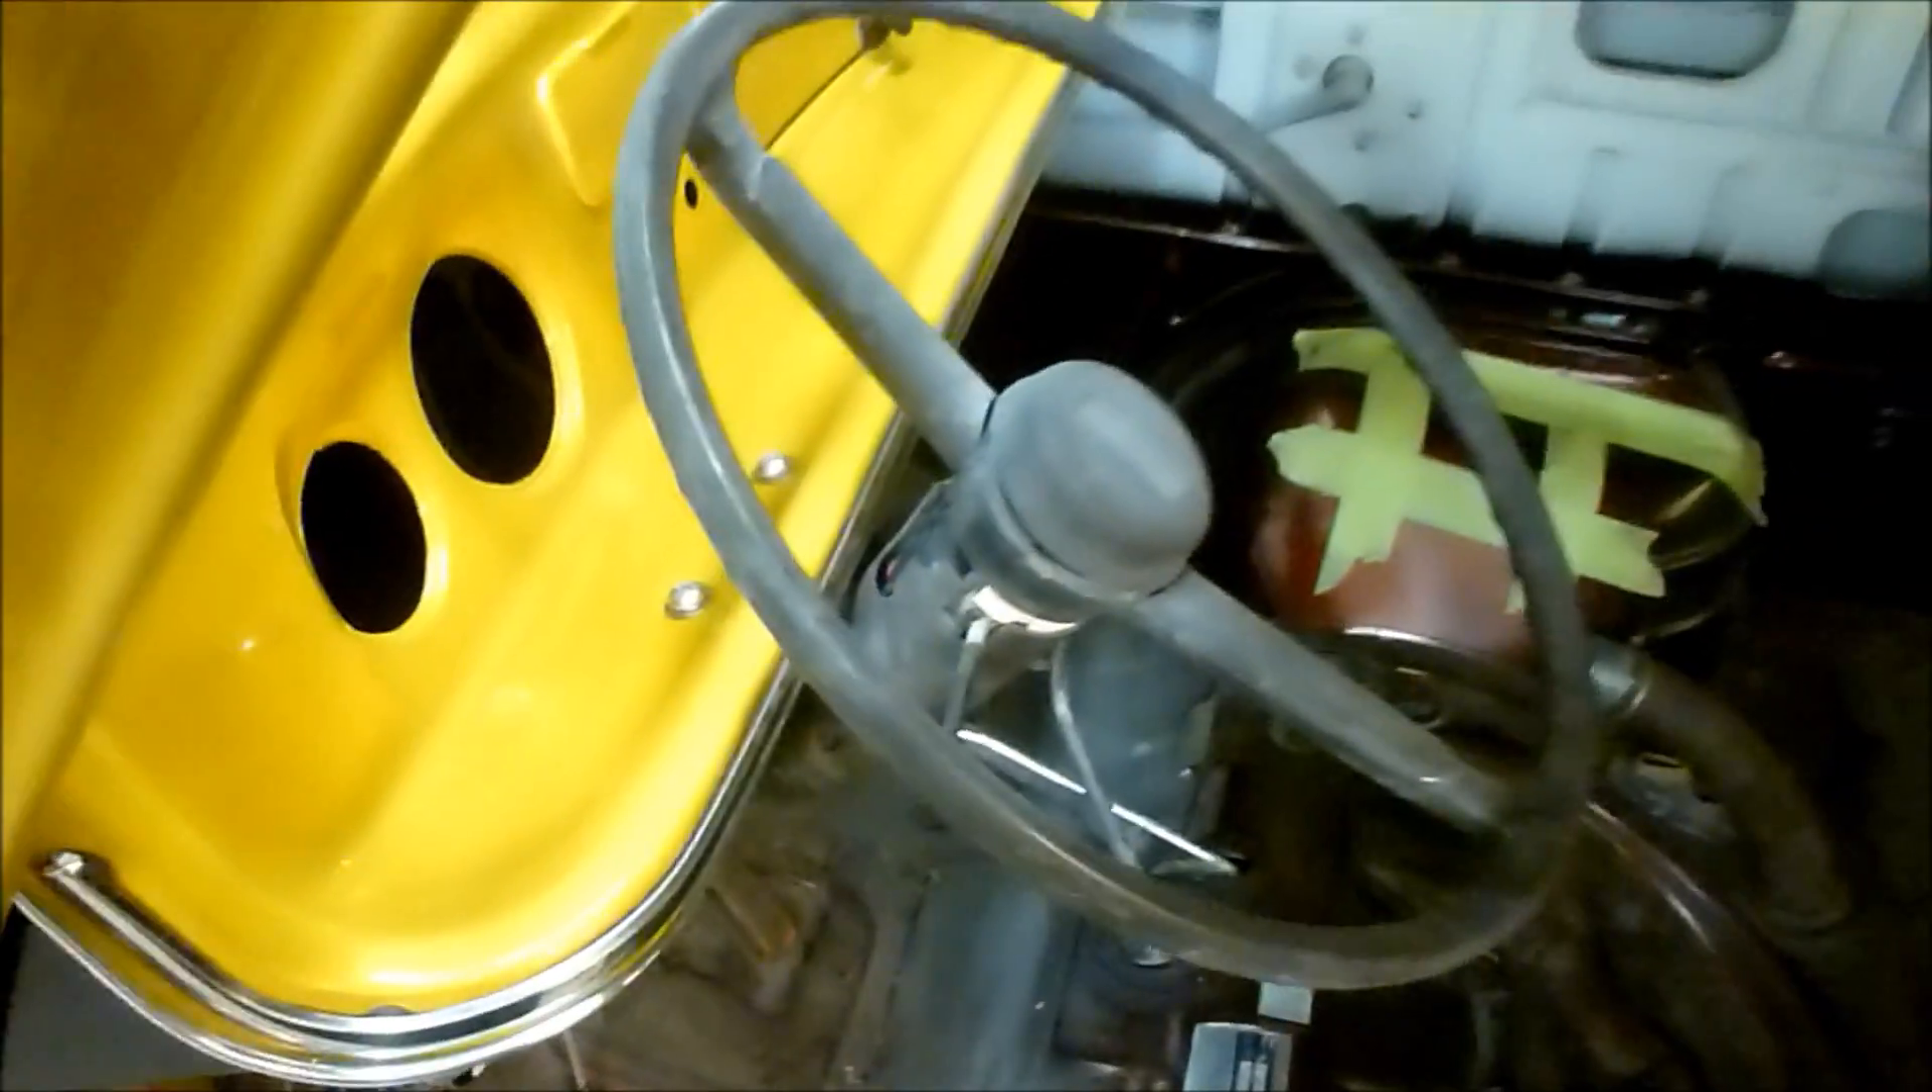I have the the dash installed.